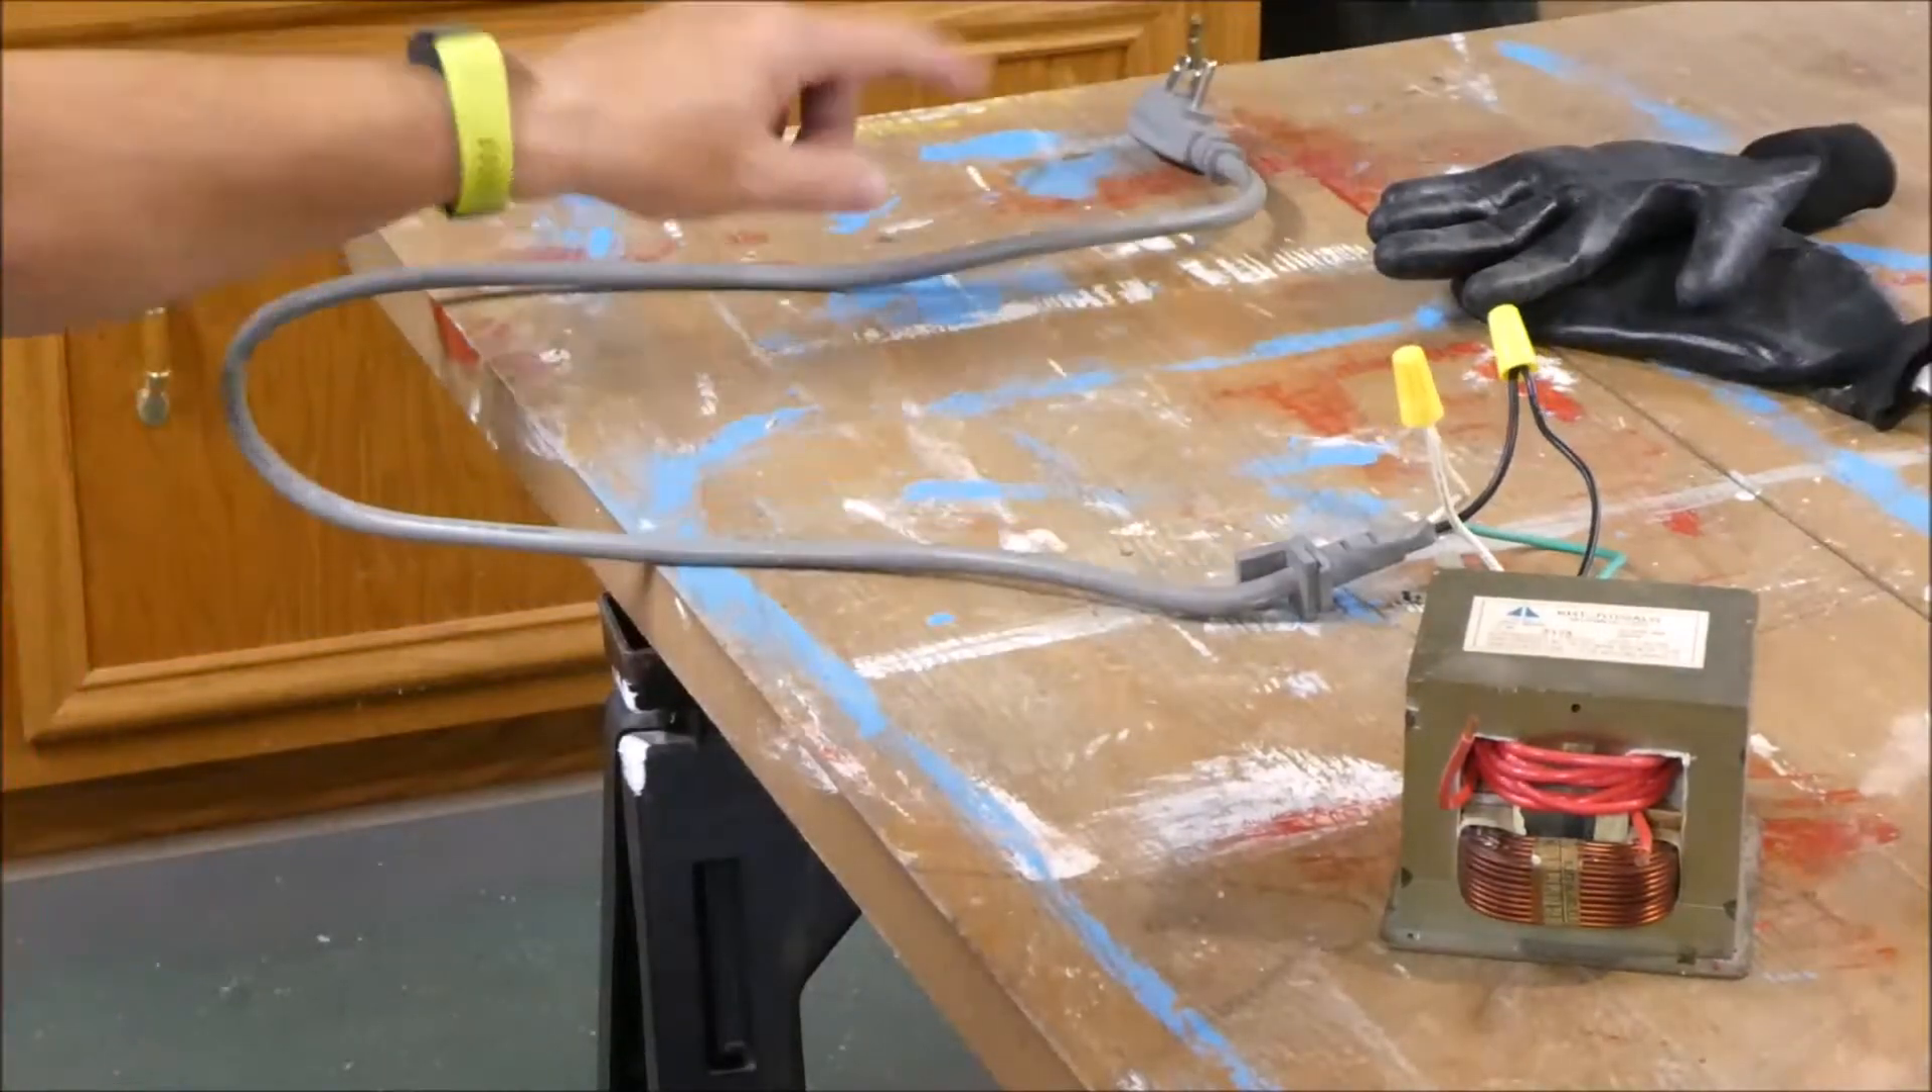Okay, what I've done now is just I've connected my transformer.